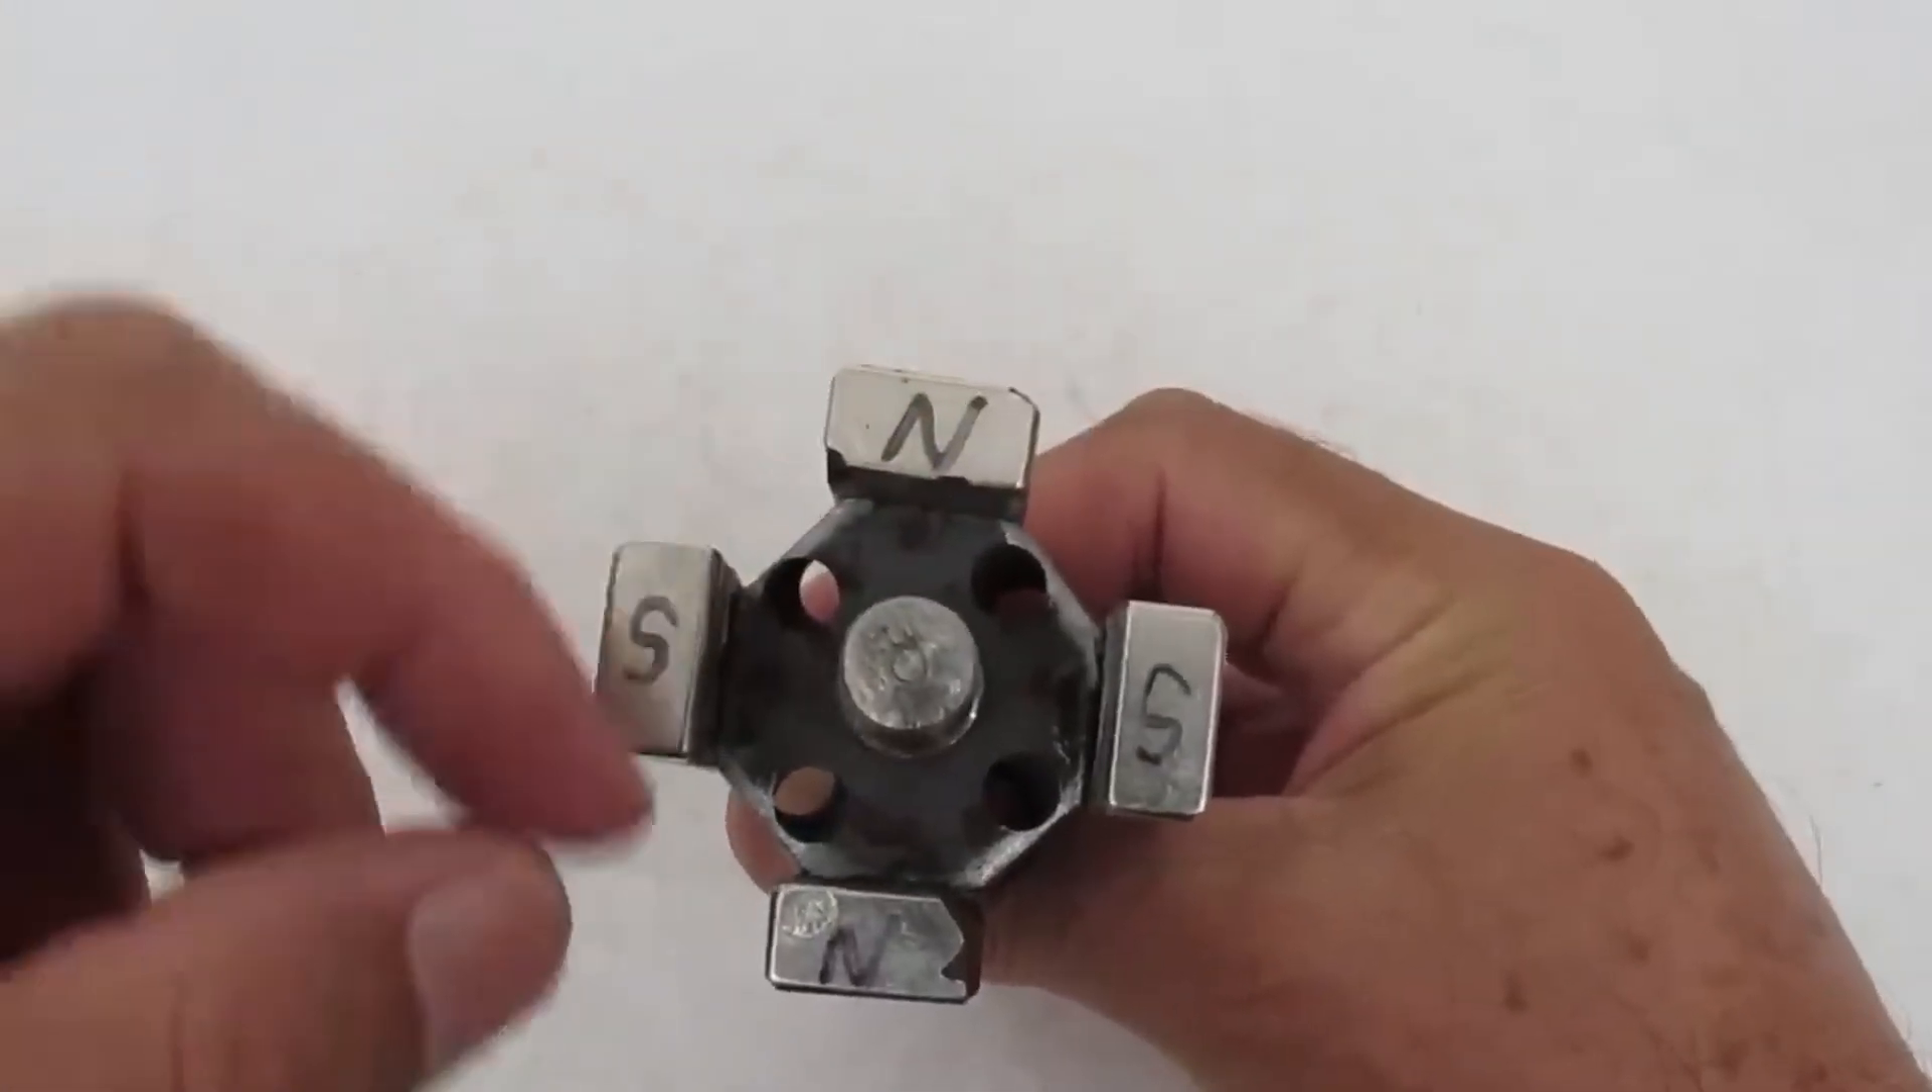I attached the magnets and they ended up in this arrangement. North-North and South-South.